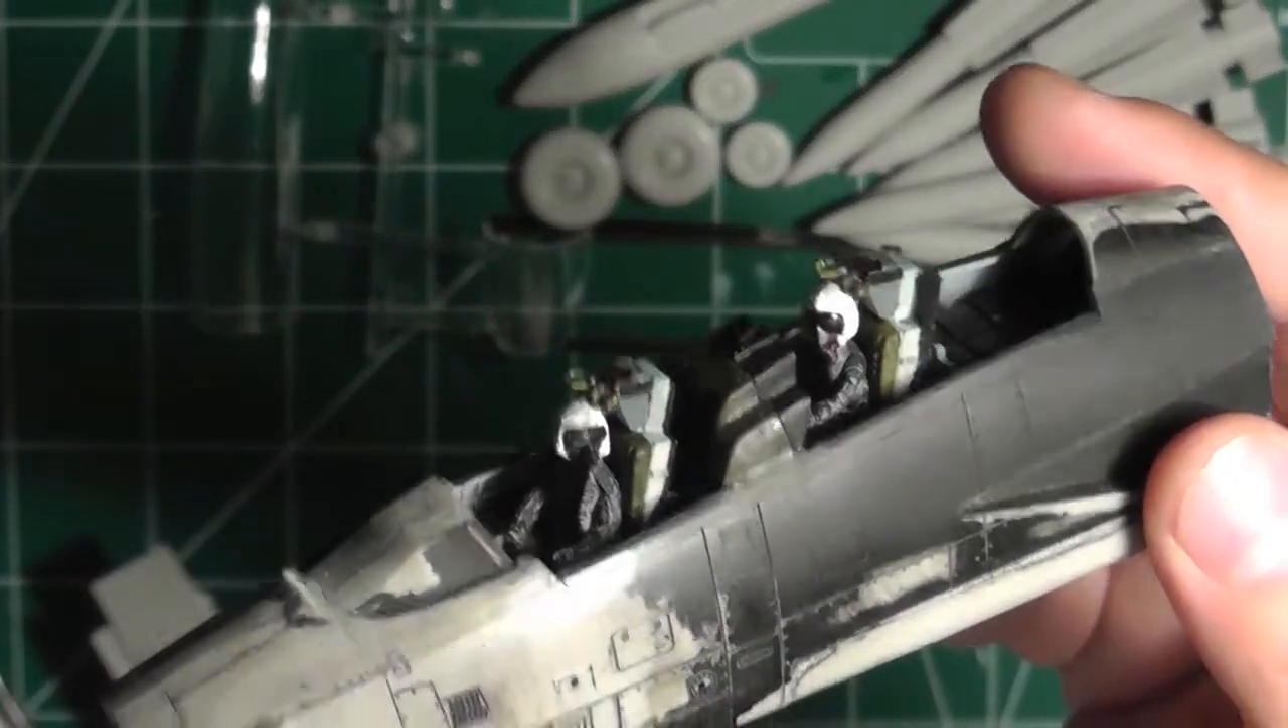I put everything together here for the cockpit with the pilots they're all in there nice and seated.